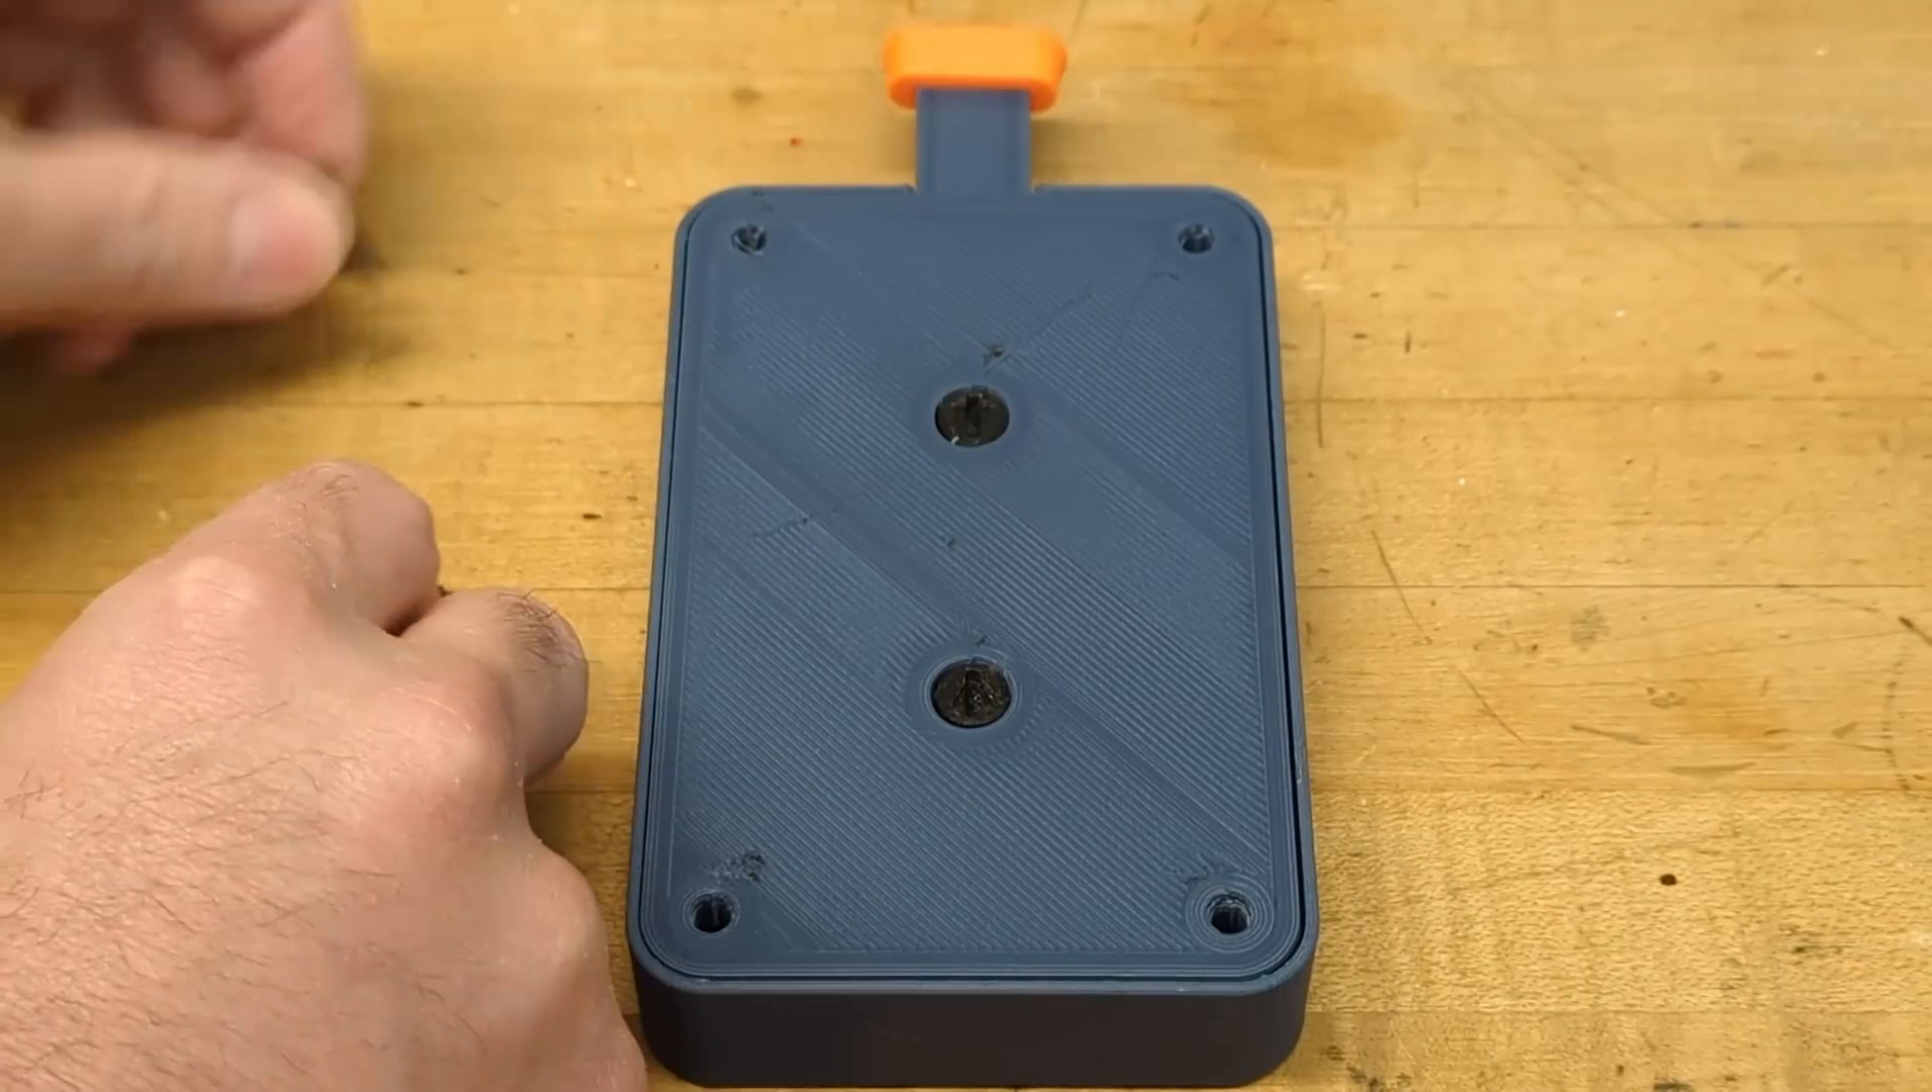Back plate right here final step just falls right into place there.